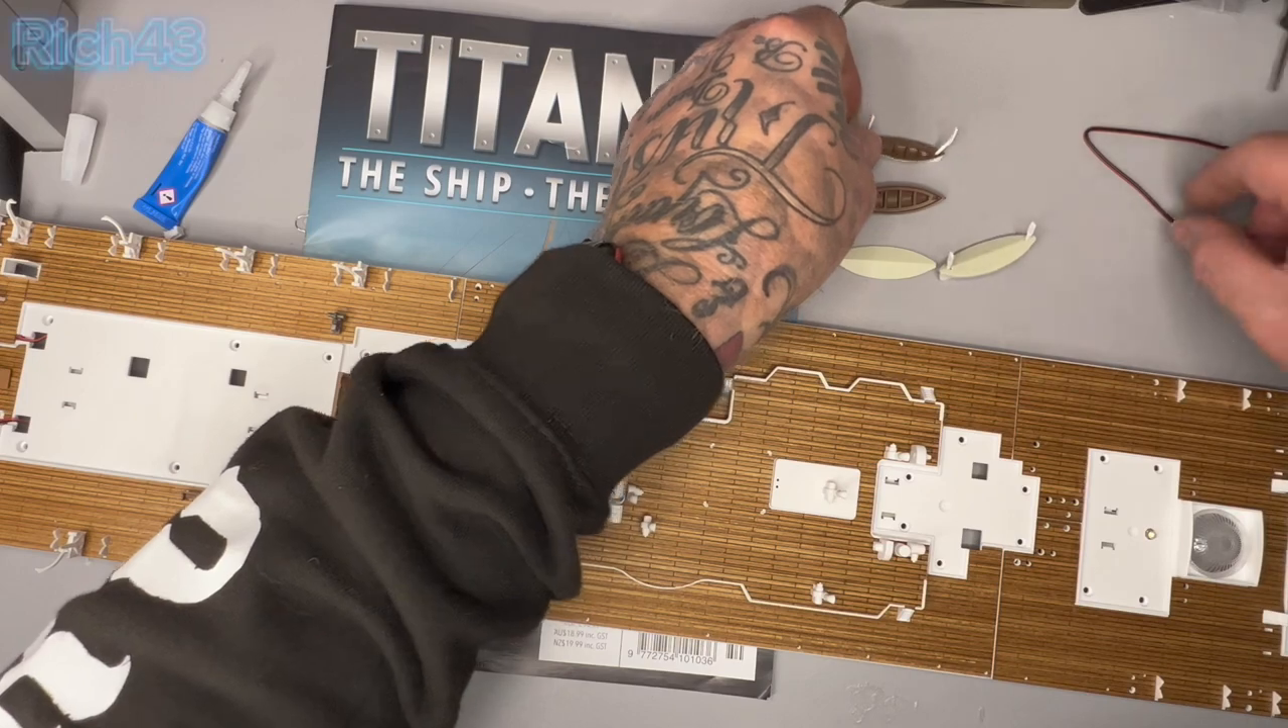We've got the led wire we haven't used as yet.